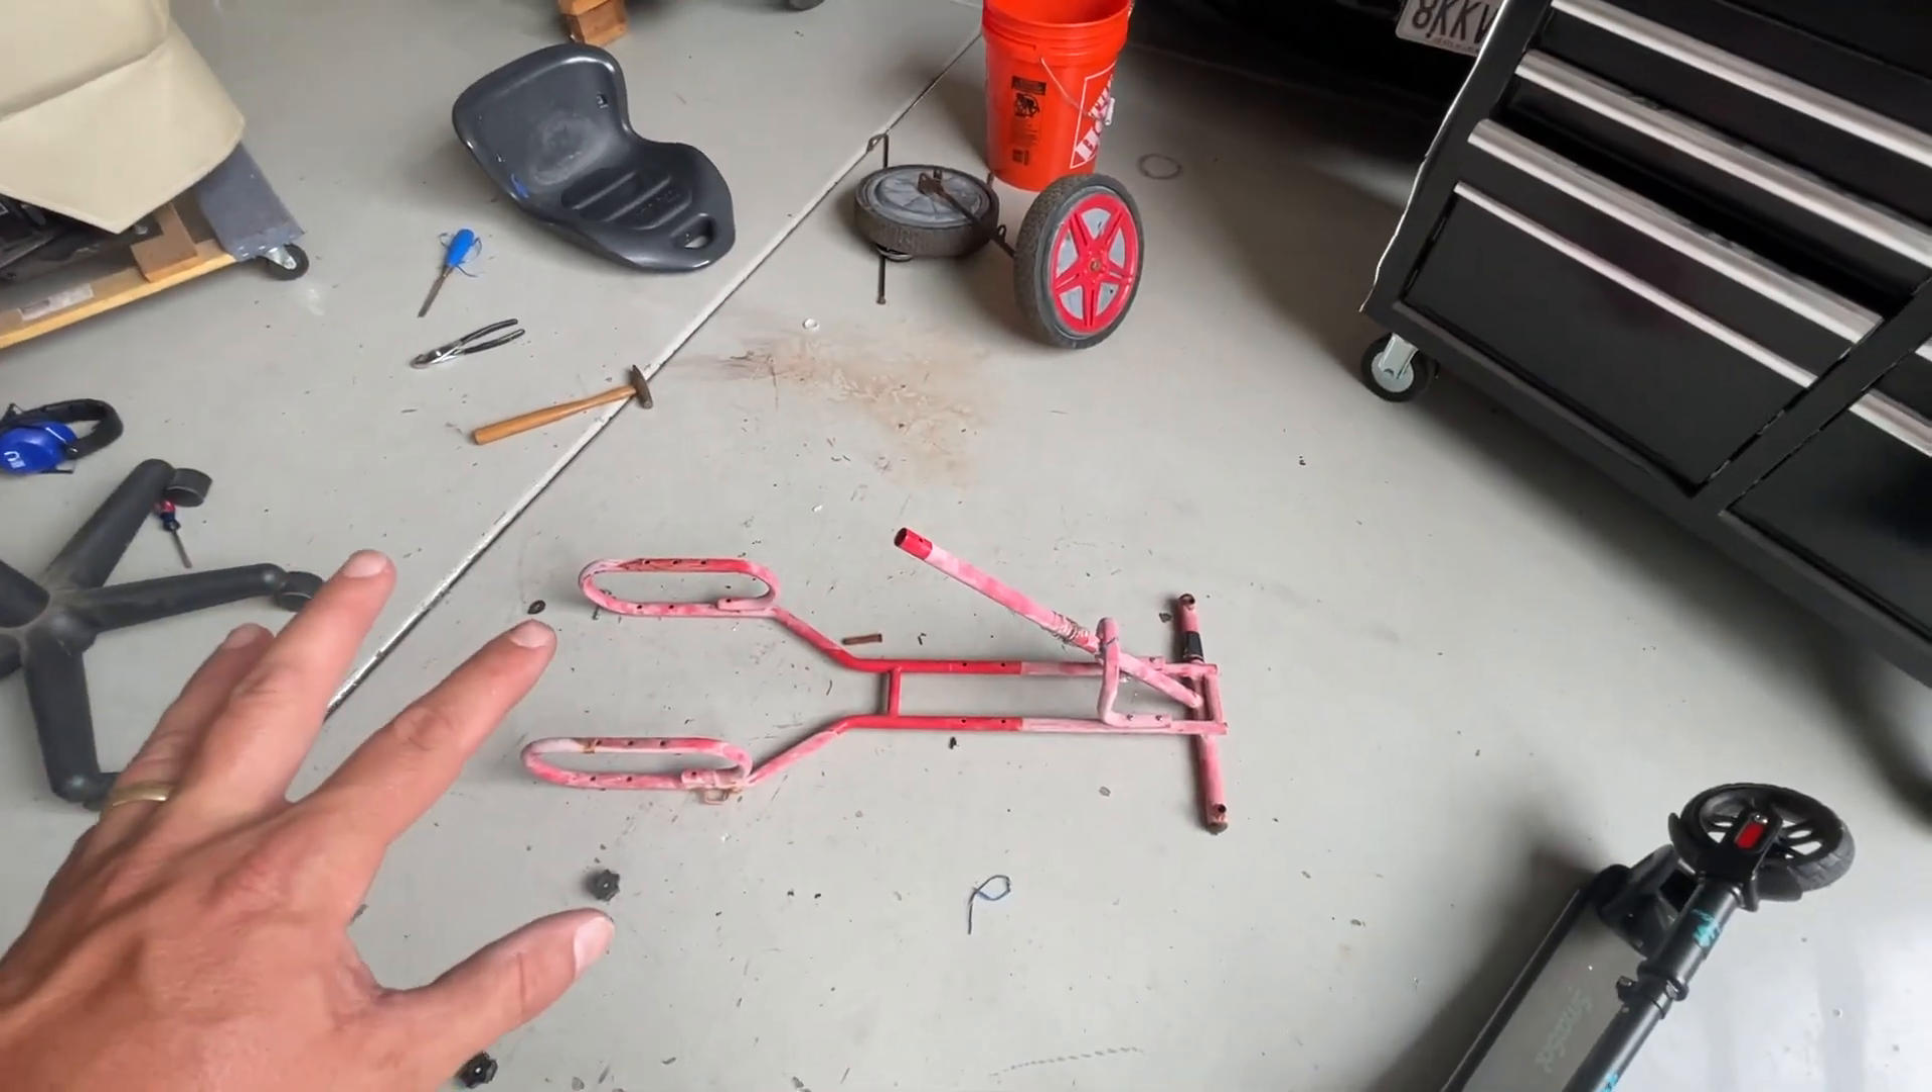We got this thing totally stripped down to a bare frame.